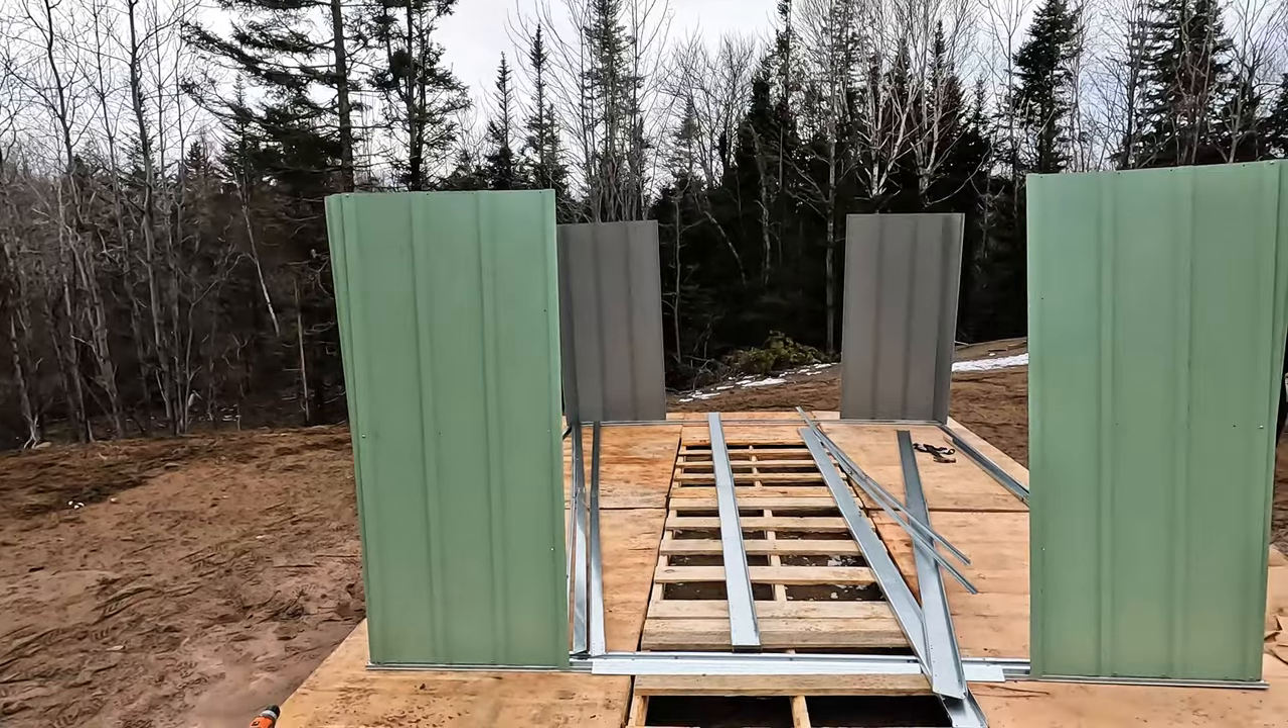We had to get all the little nitty gritty stuff done, all the frame pieces. And now the sides are going up.